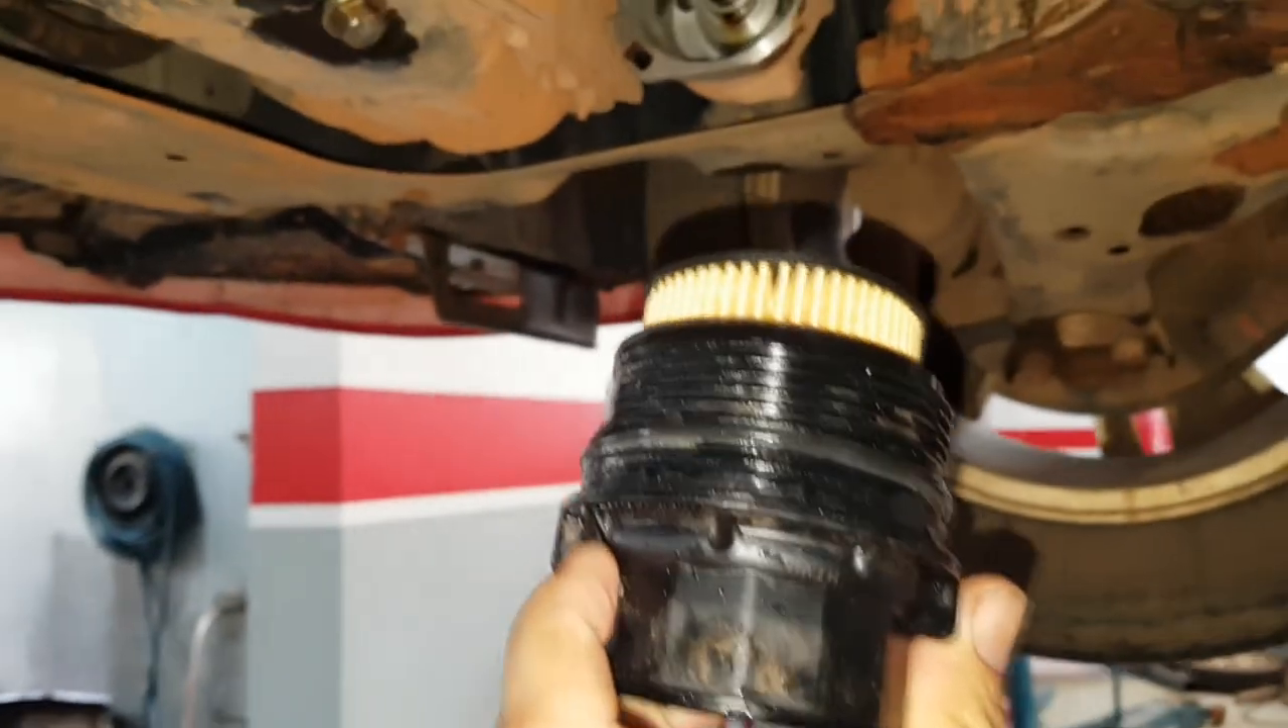Já encaixou aqui O refil novo Está vendo?